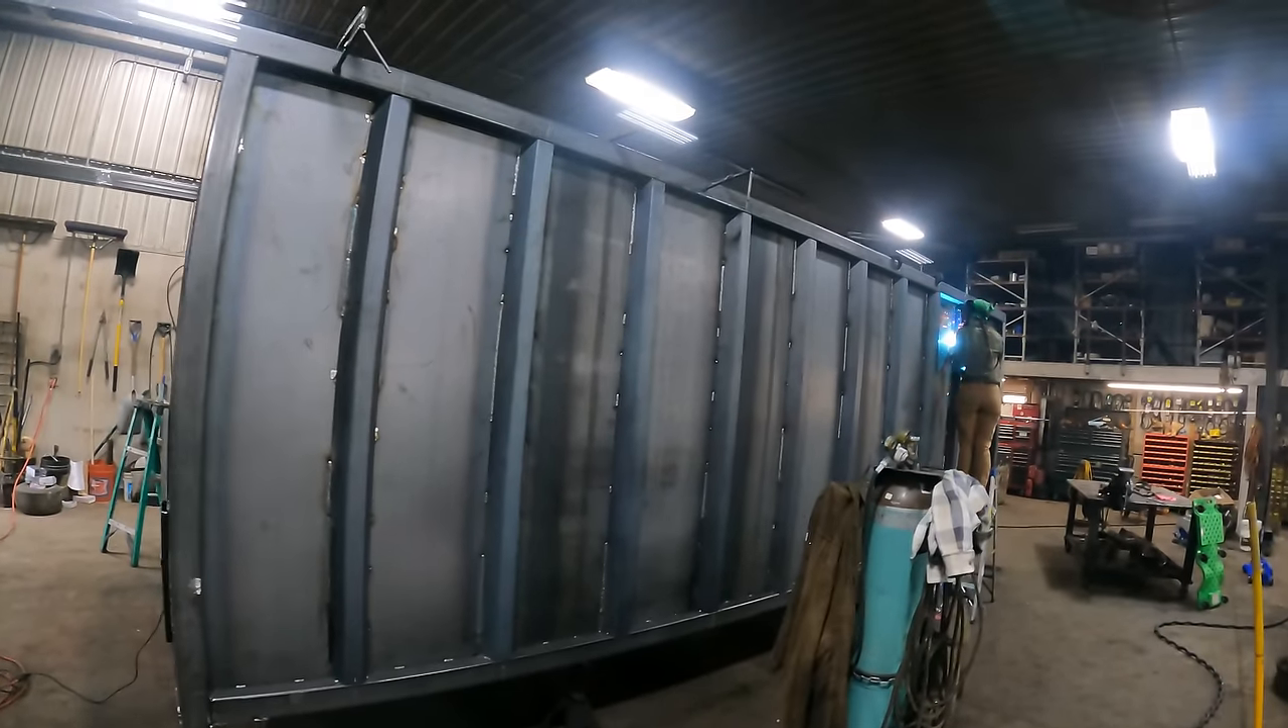We've got all our sheets up, so we're starting to weld them into place.